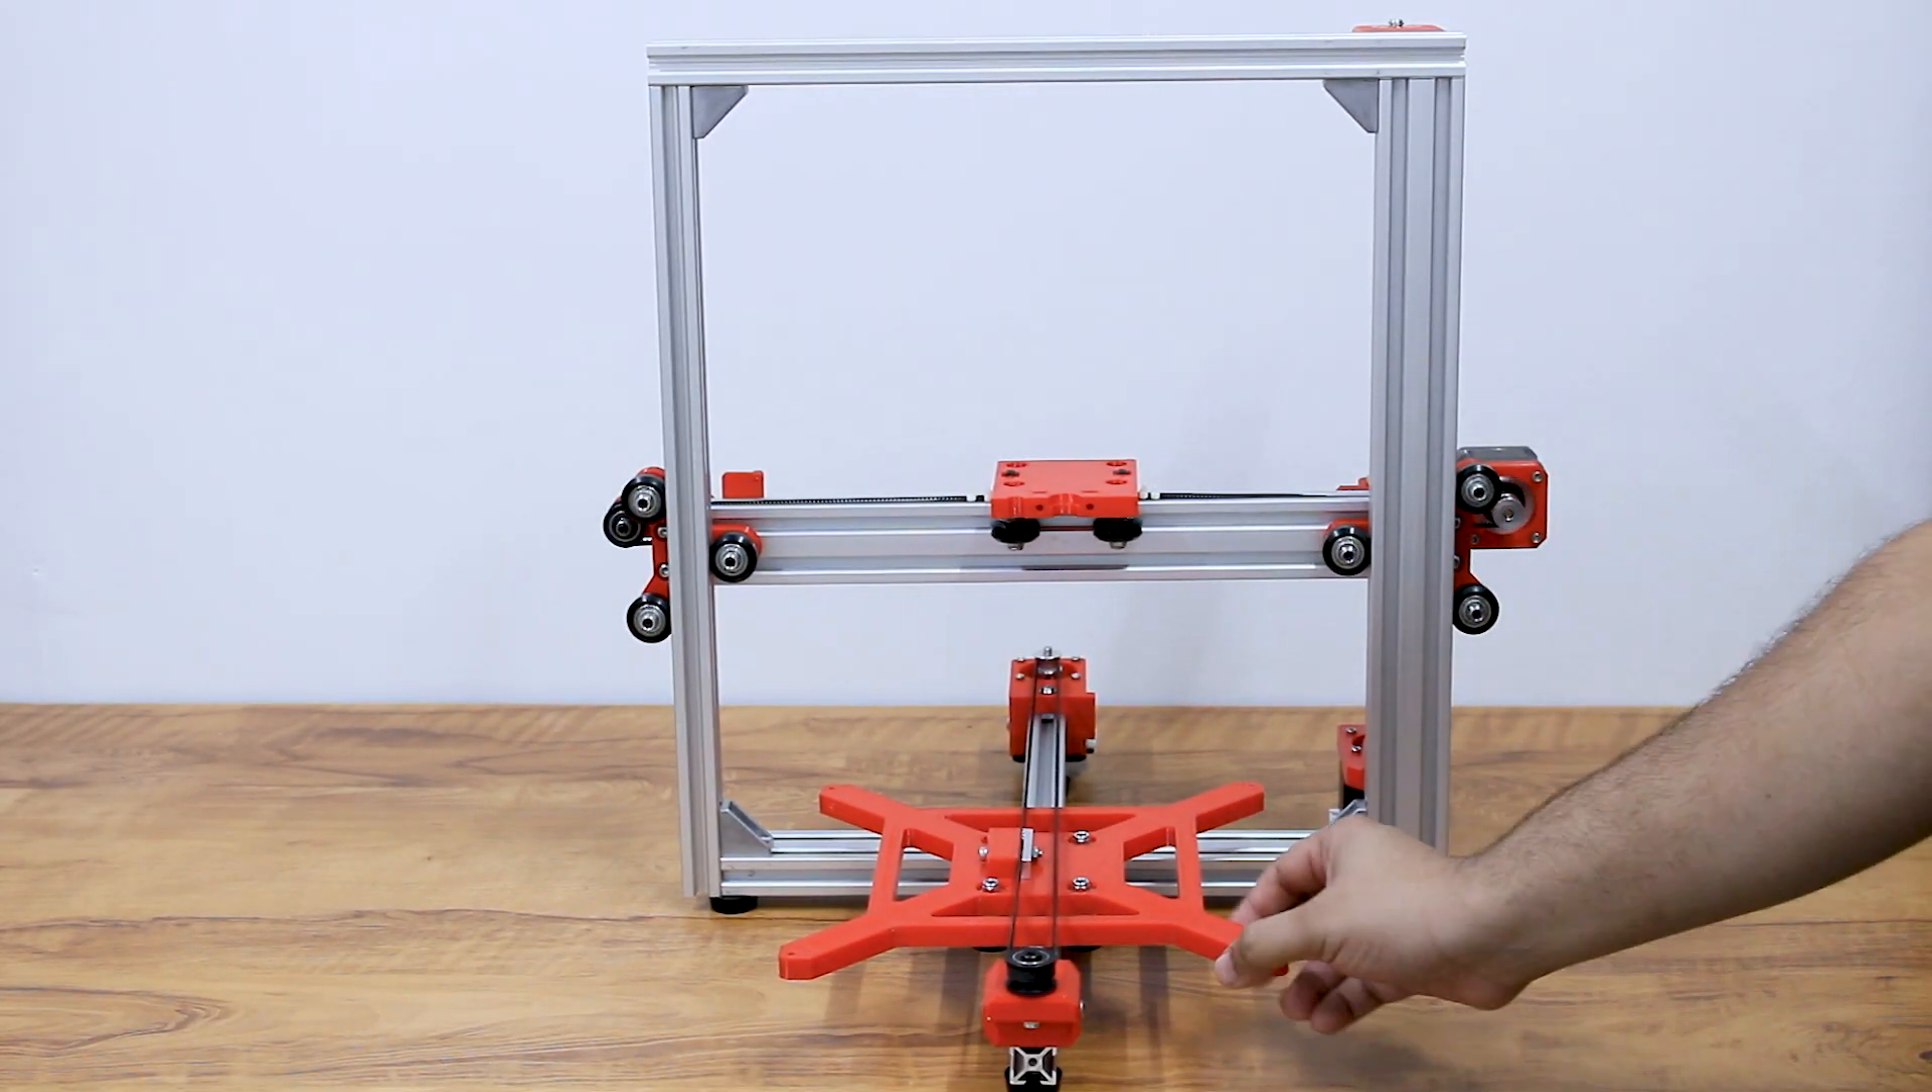And we are done with the mechanical assembly for the x y and z axis.